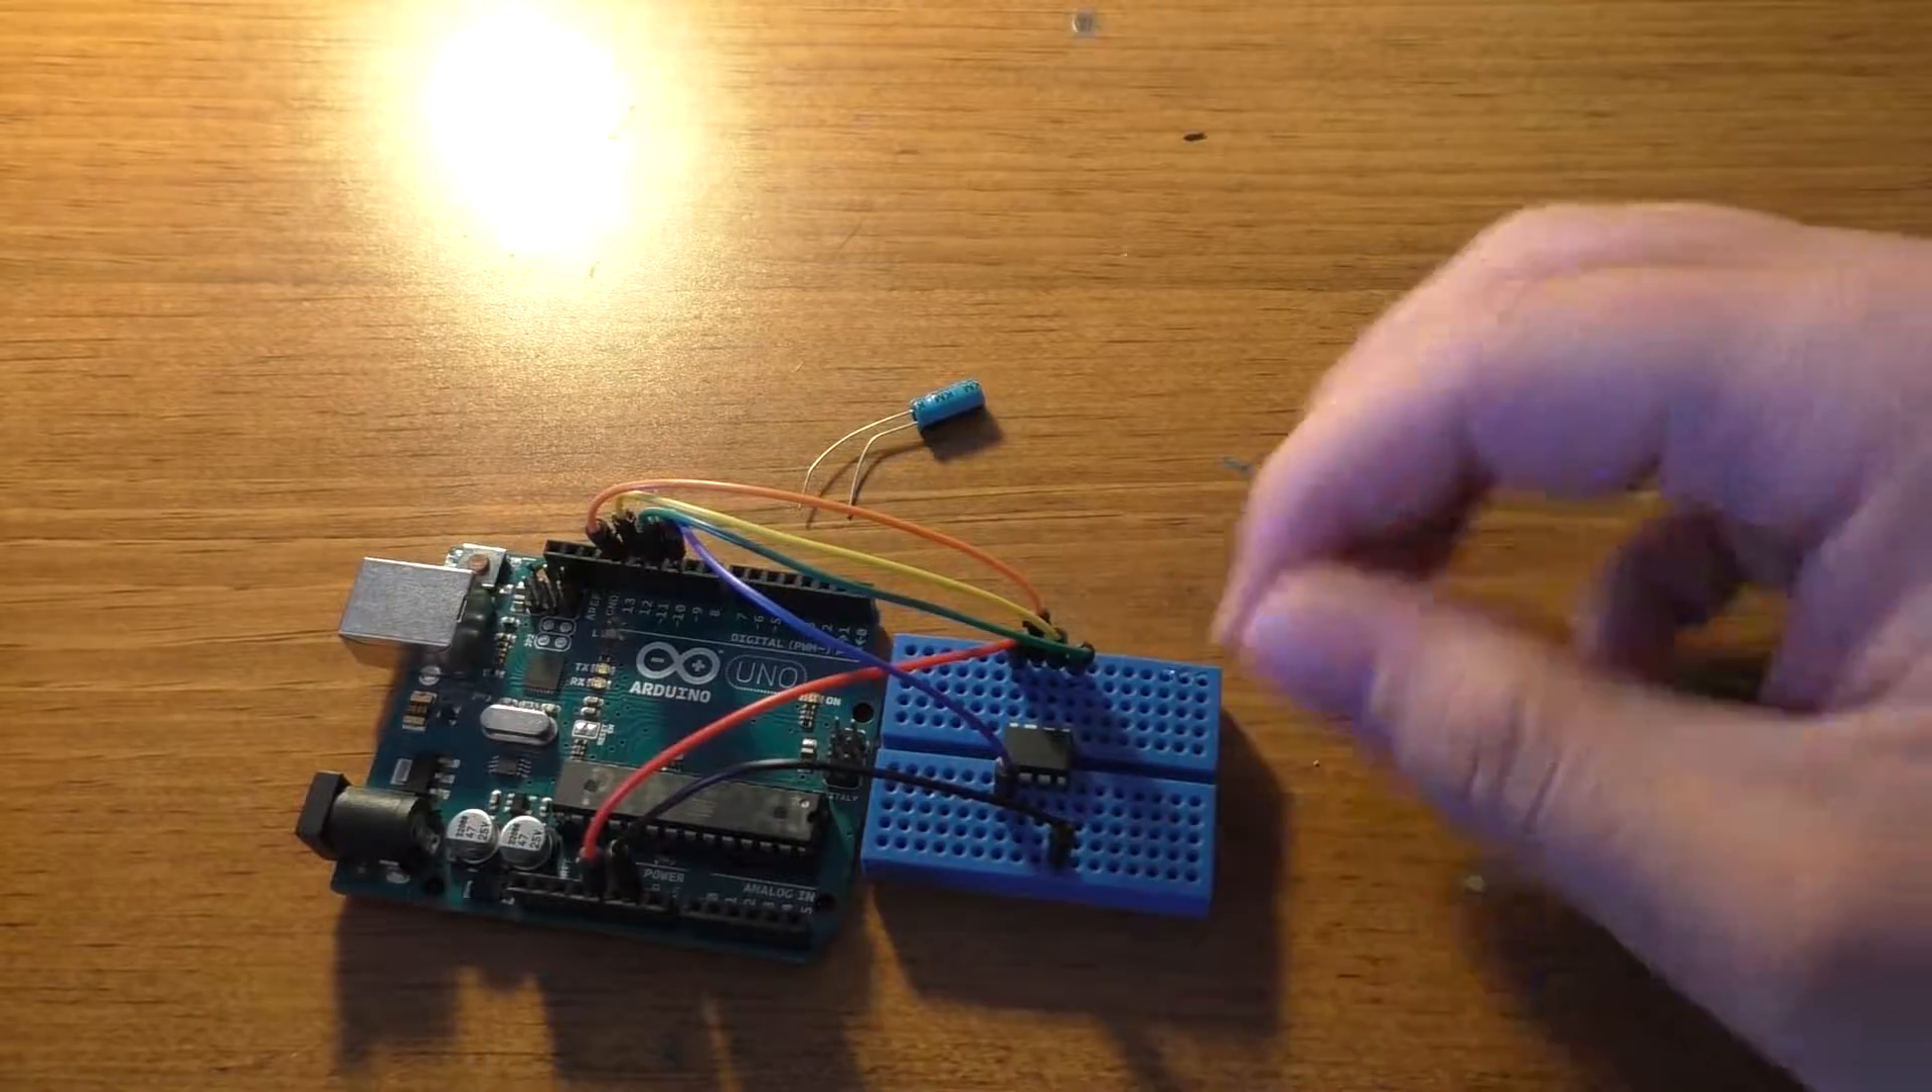We have the wiring set up.